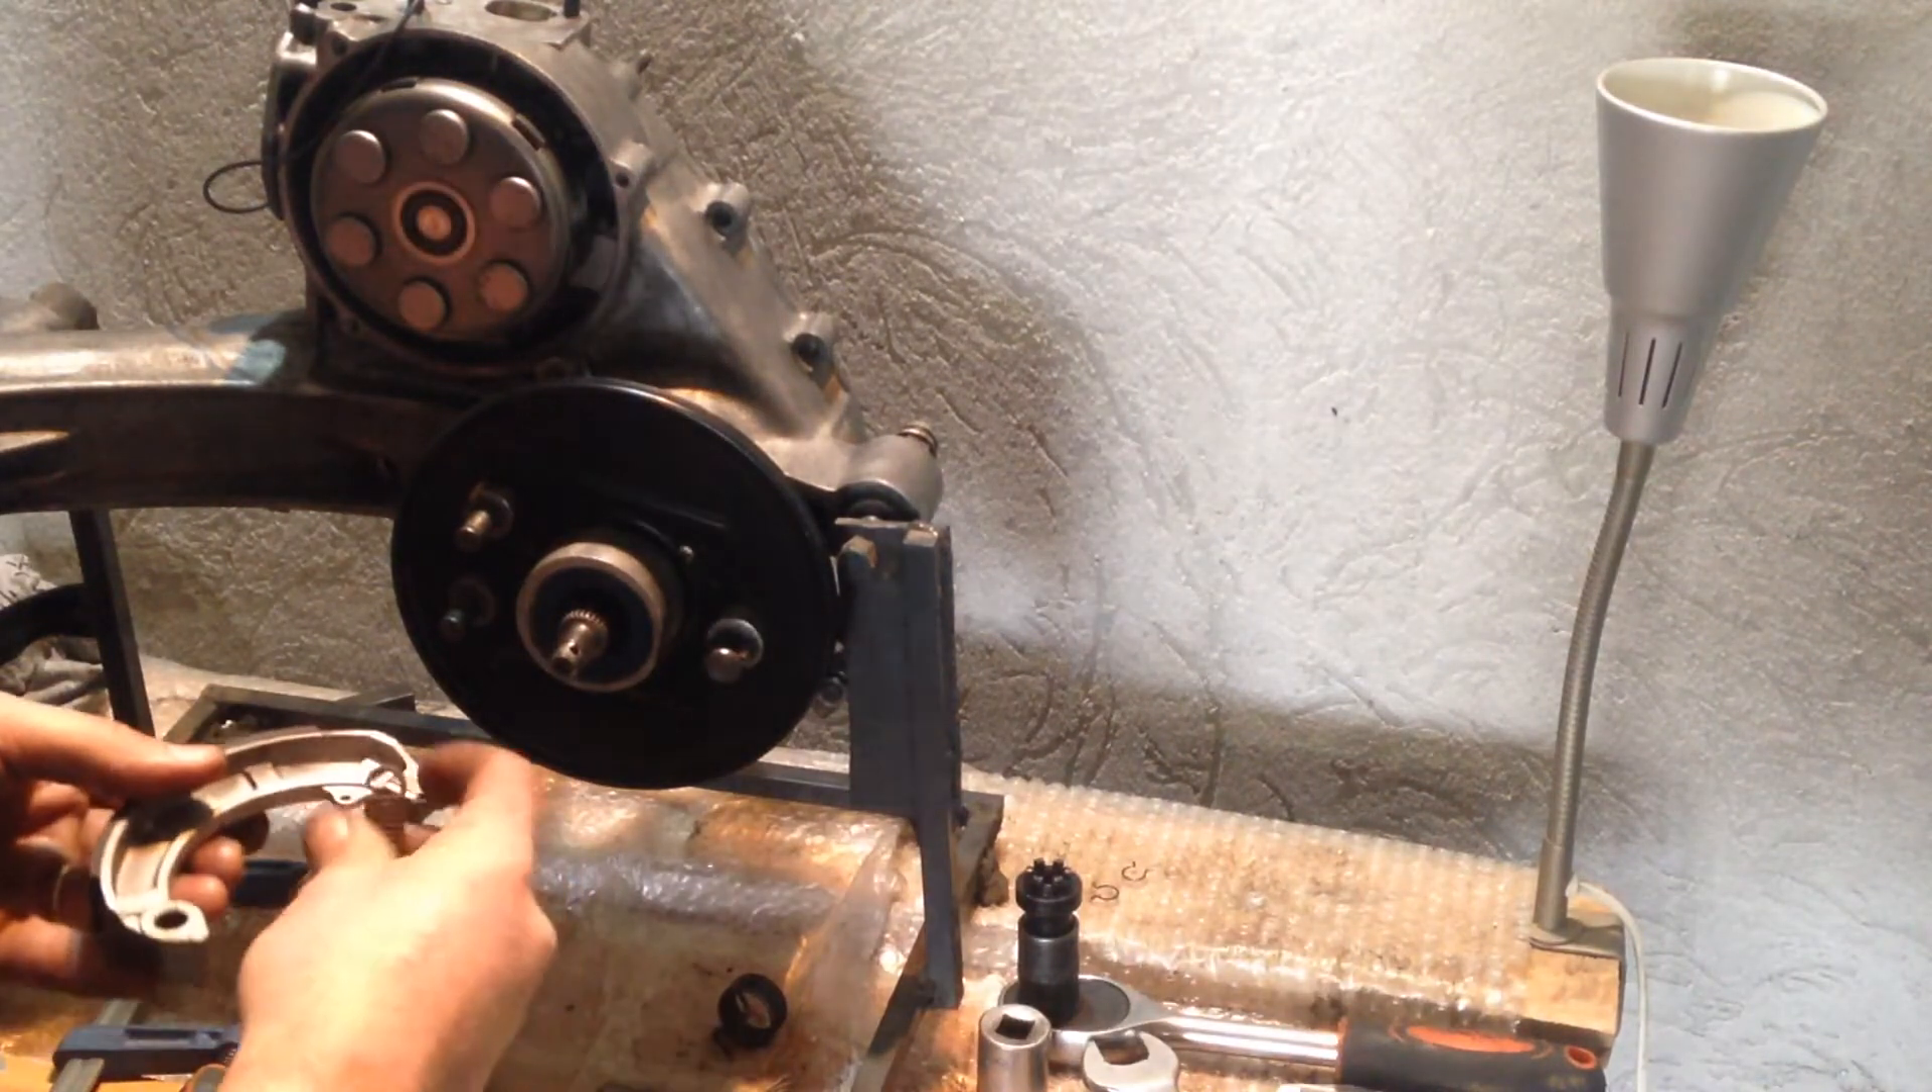A questo punto il piatto porta ganasce è montato, dobbiamo montare le ganasce.